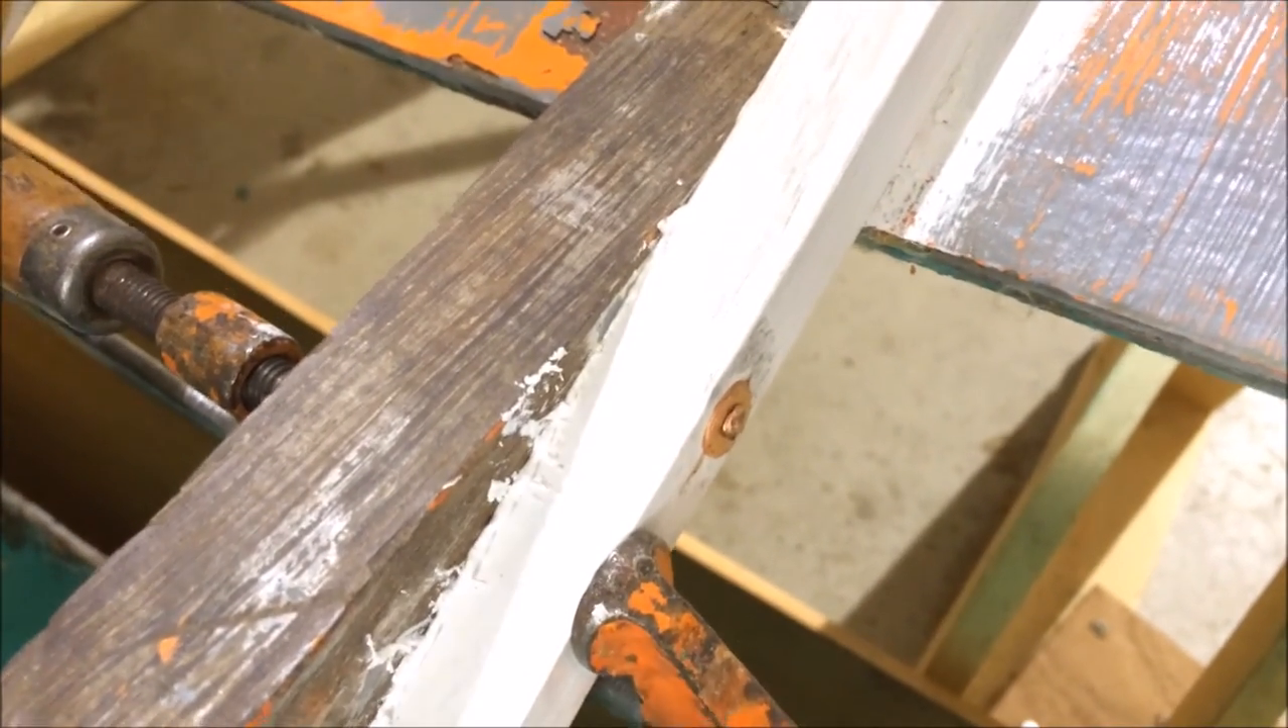Here's a close -up of the rivet I just installed.